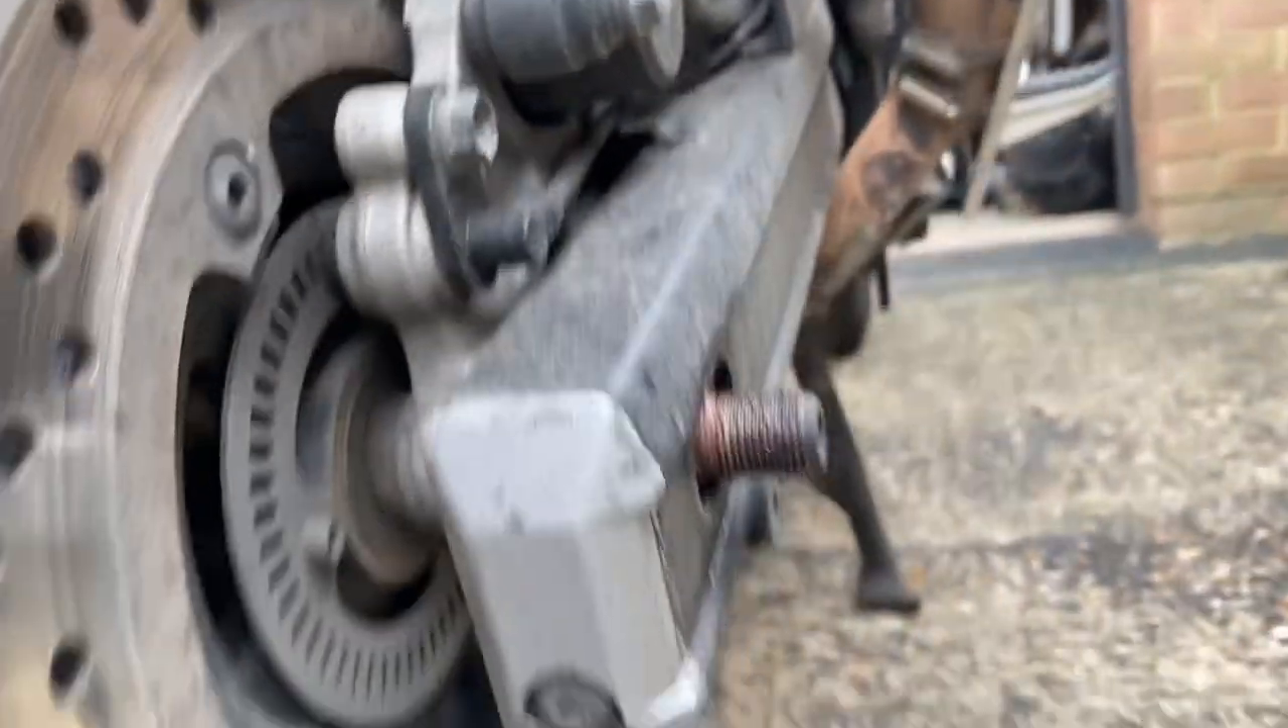I've took off this rear axle nut which is a 24mm.